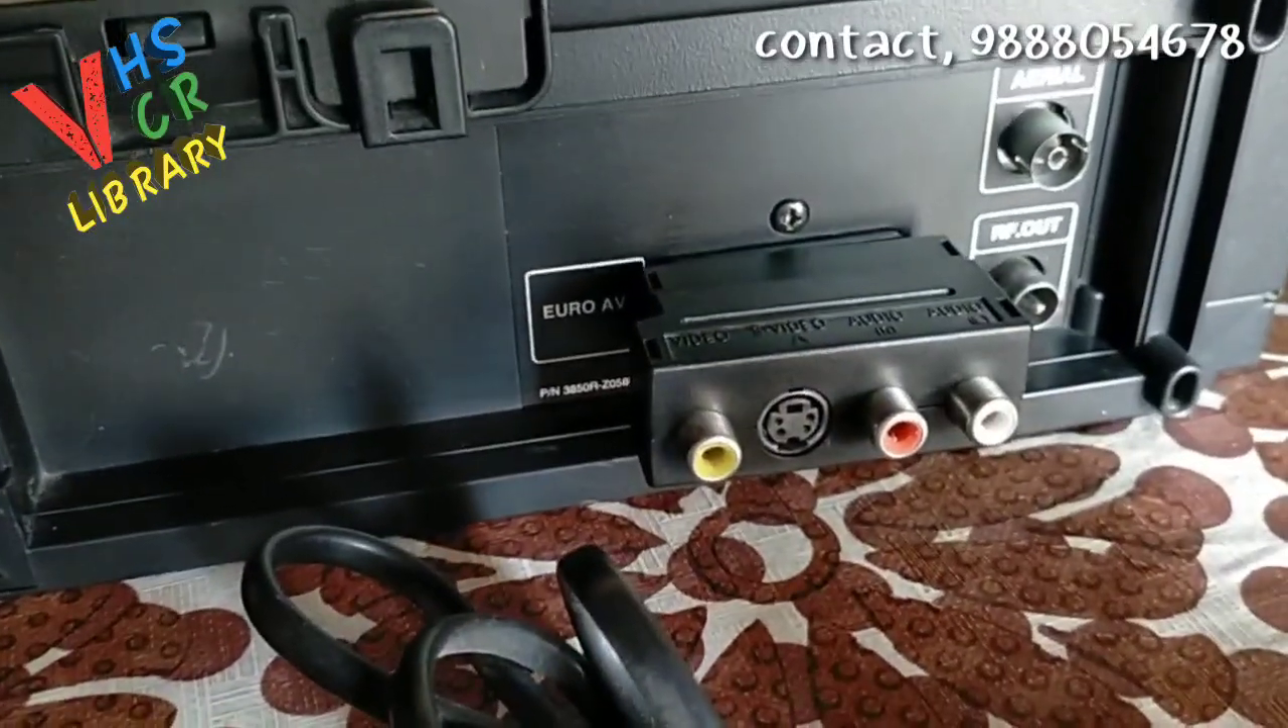ये देखिए ये क्लिप हो गया है यहाँ पर।